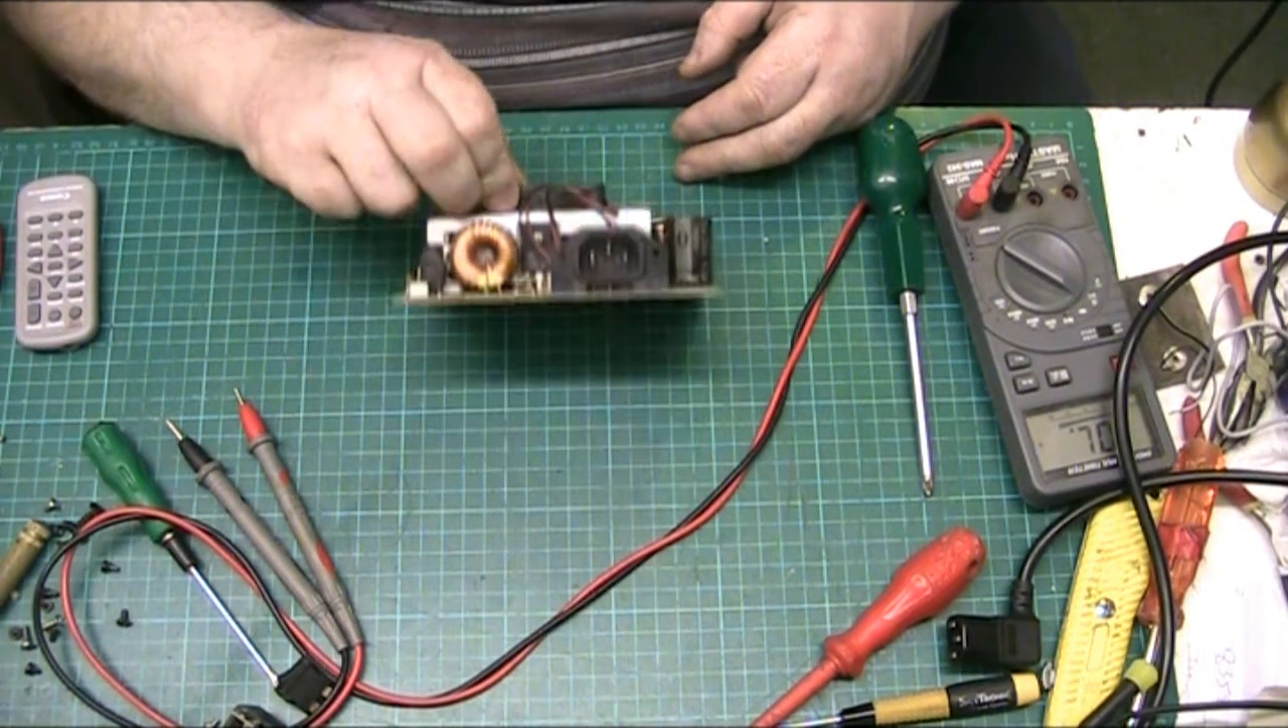We have the power supply main board removed from the case.